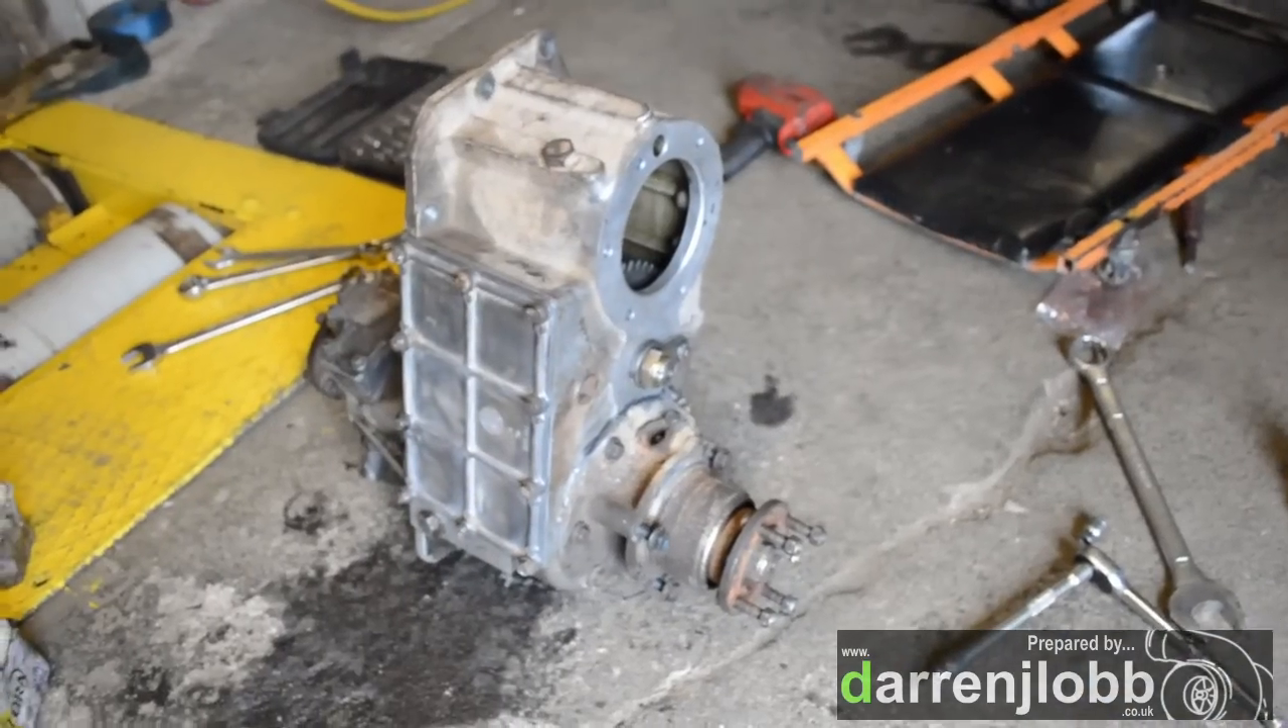It's all back together again. Just that input gear to put in there.